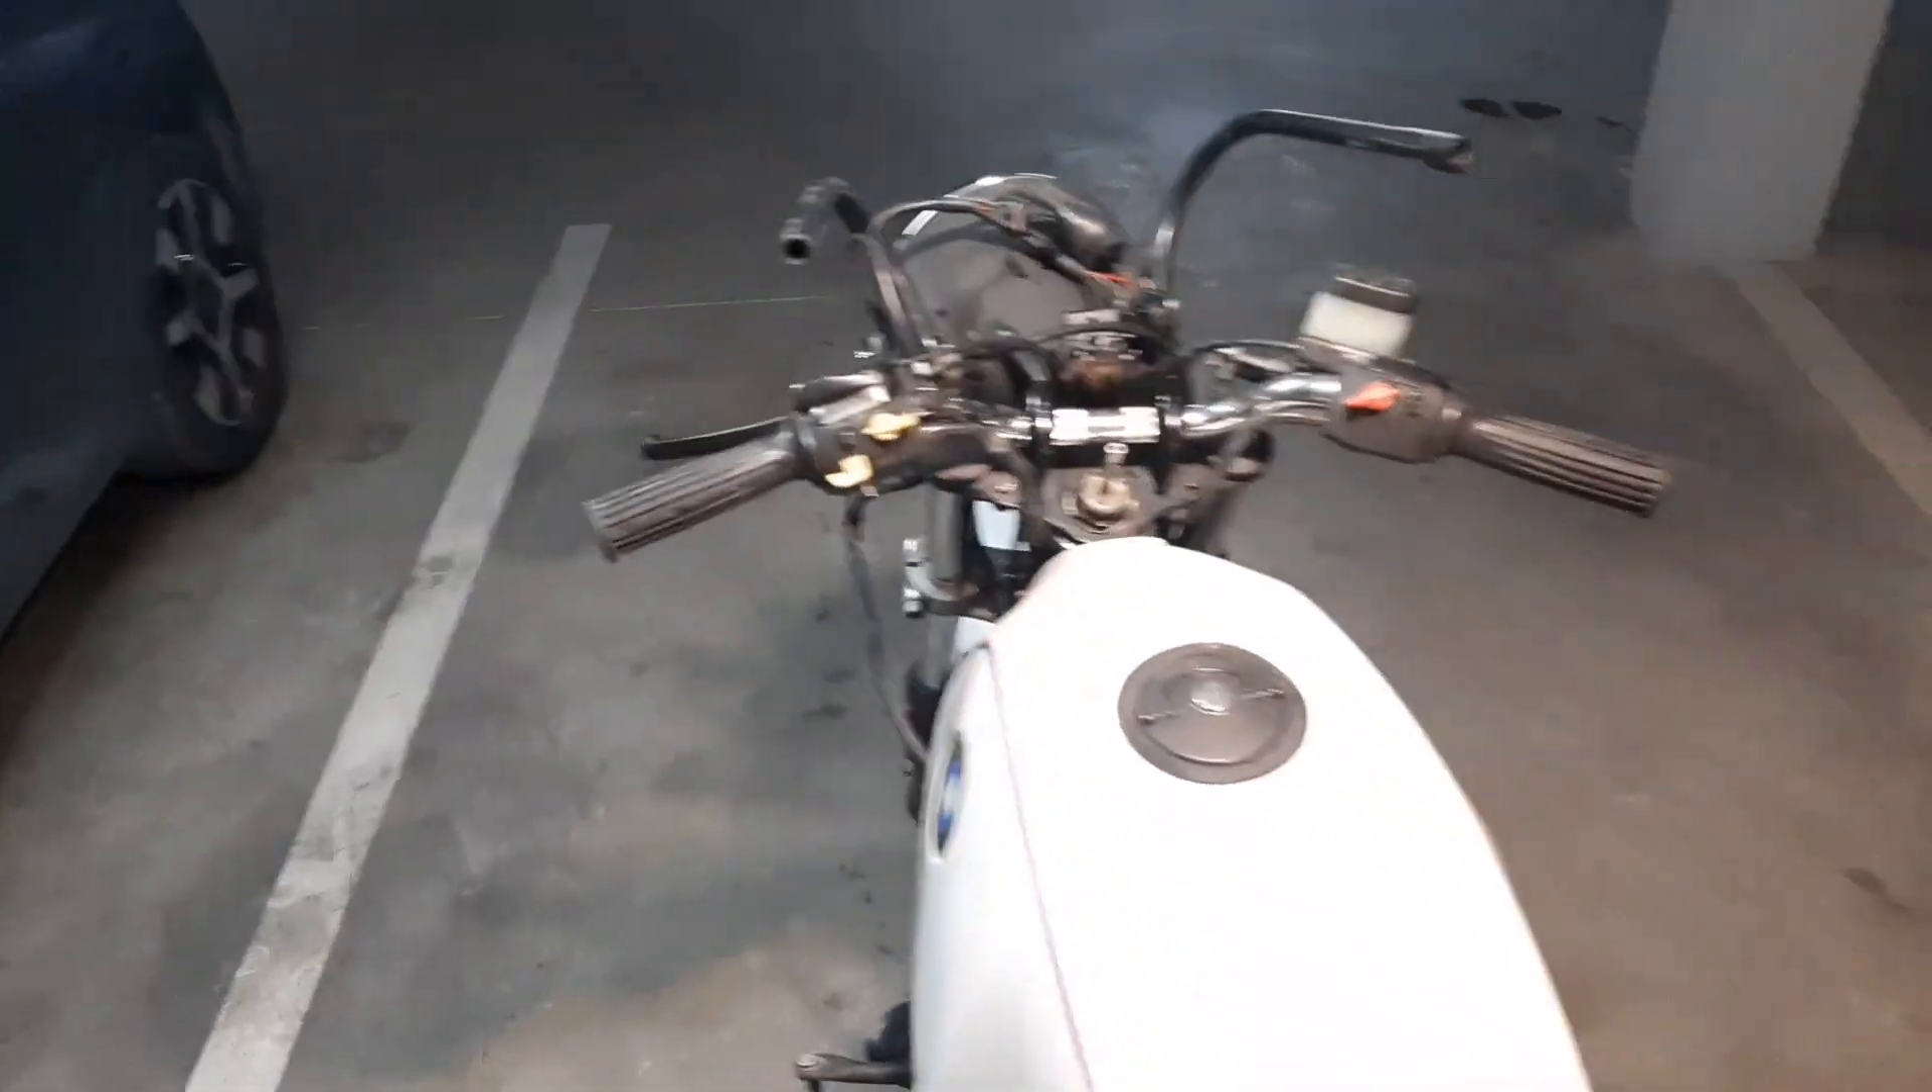Bueno, chavales, ya tenemos las piñas colocadas. Tenemos el manillar puesto.